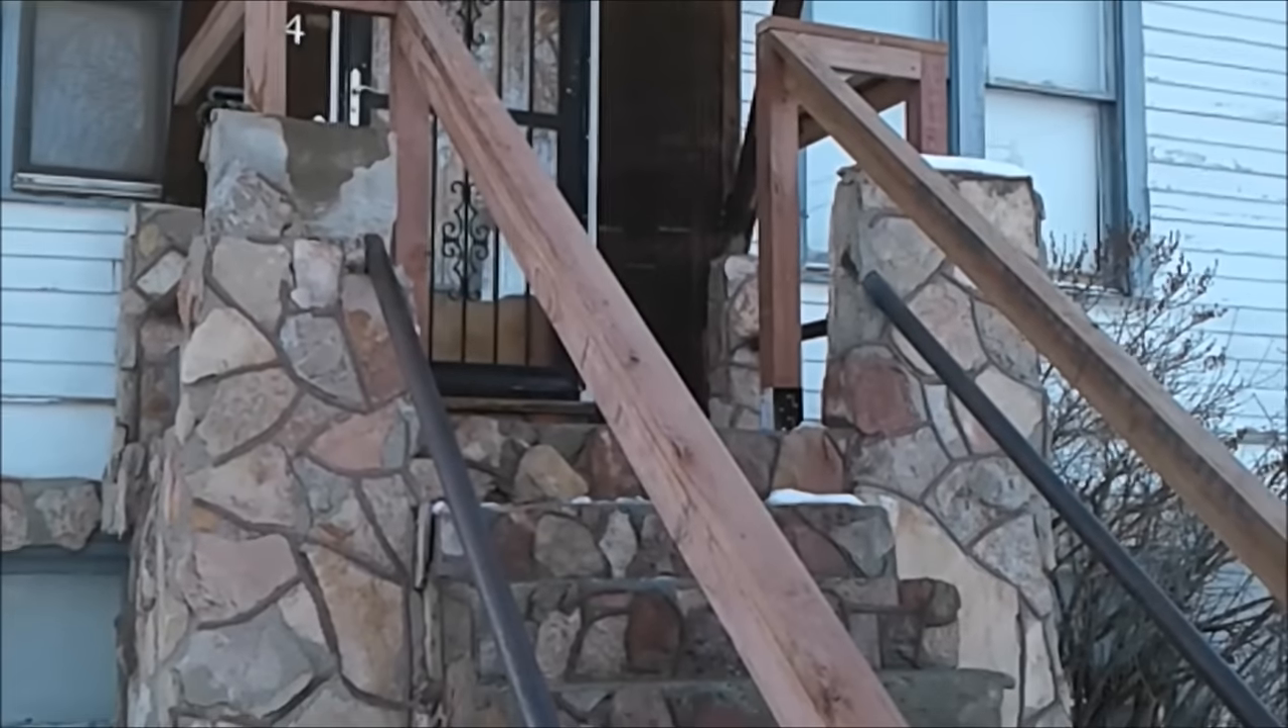I did a set of railing on both sides that's a proper height now and I had to attach each one of these posts to concrete.